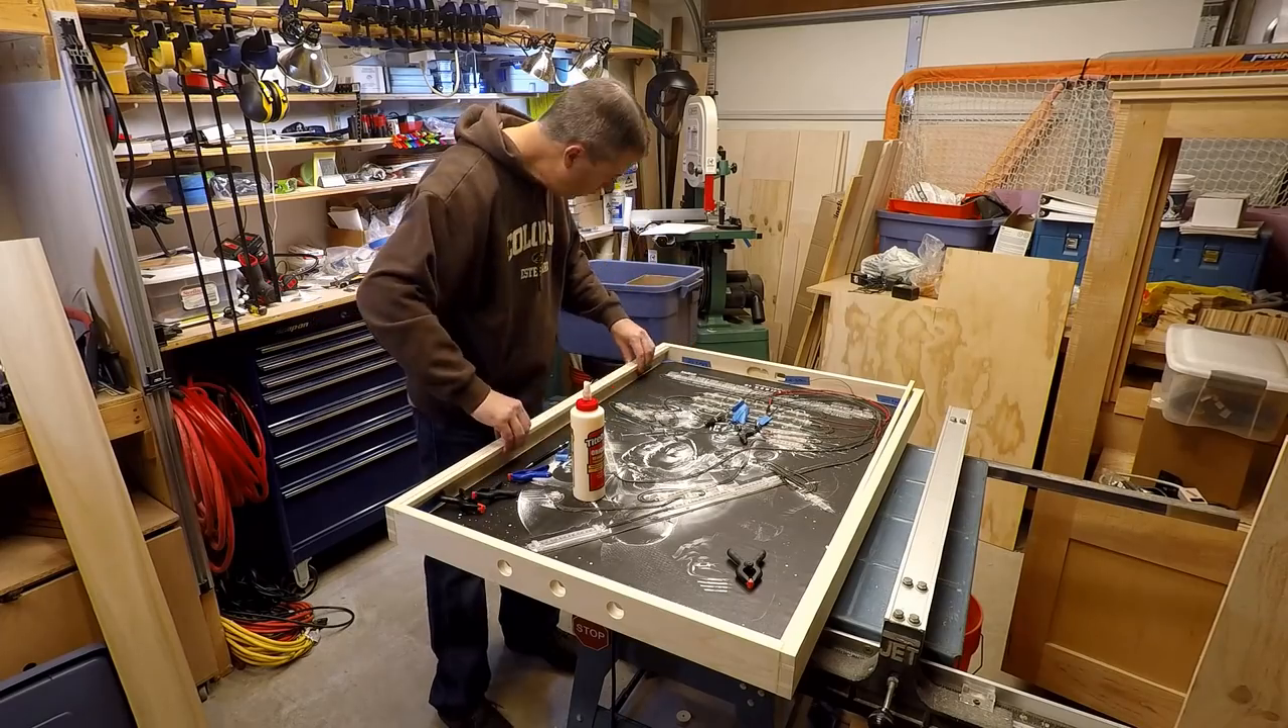In order to make sure that the frame would match the backer board, I just inserted the backer board with the poster on it into the glue up.